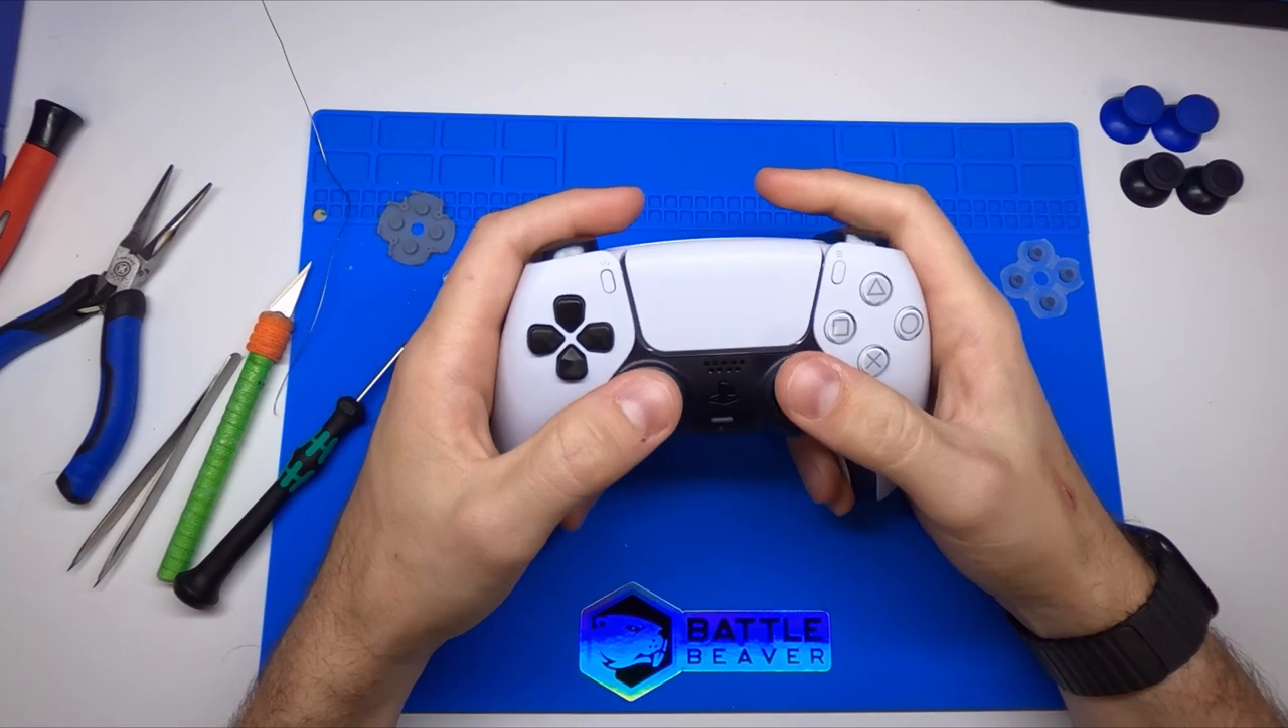Those are our Battle Beaver D buttons installed.